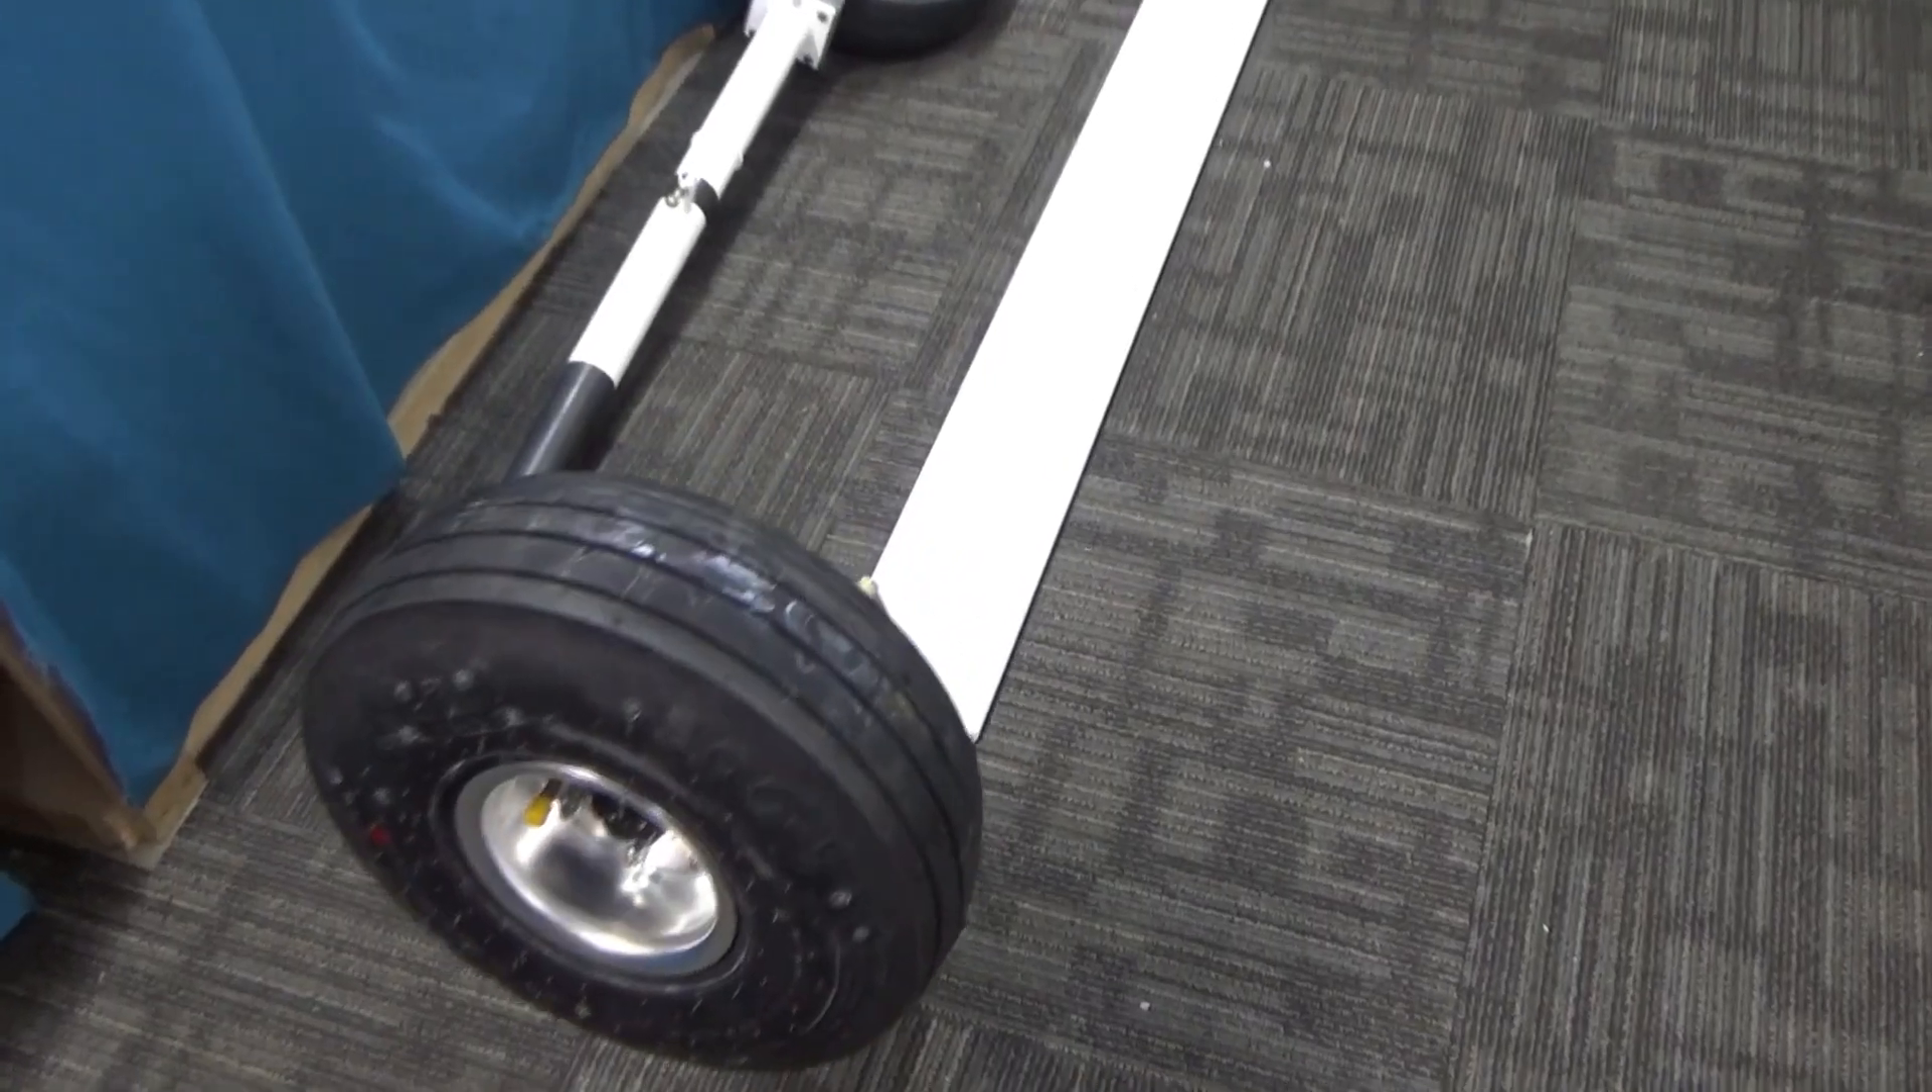So I've got the wheels on onto the undercarriage that was picked up this afternoon.